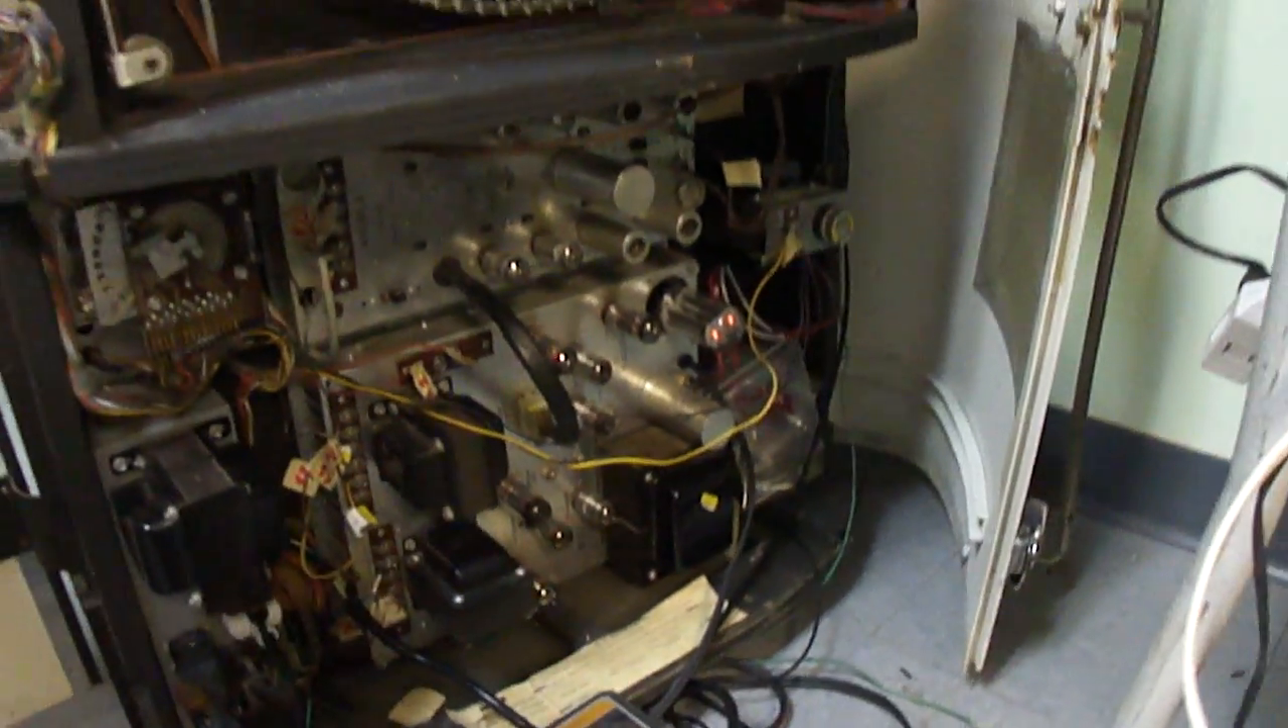I've now got the Jukebox amp components all reassembled back into the unit.